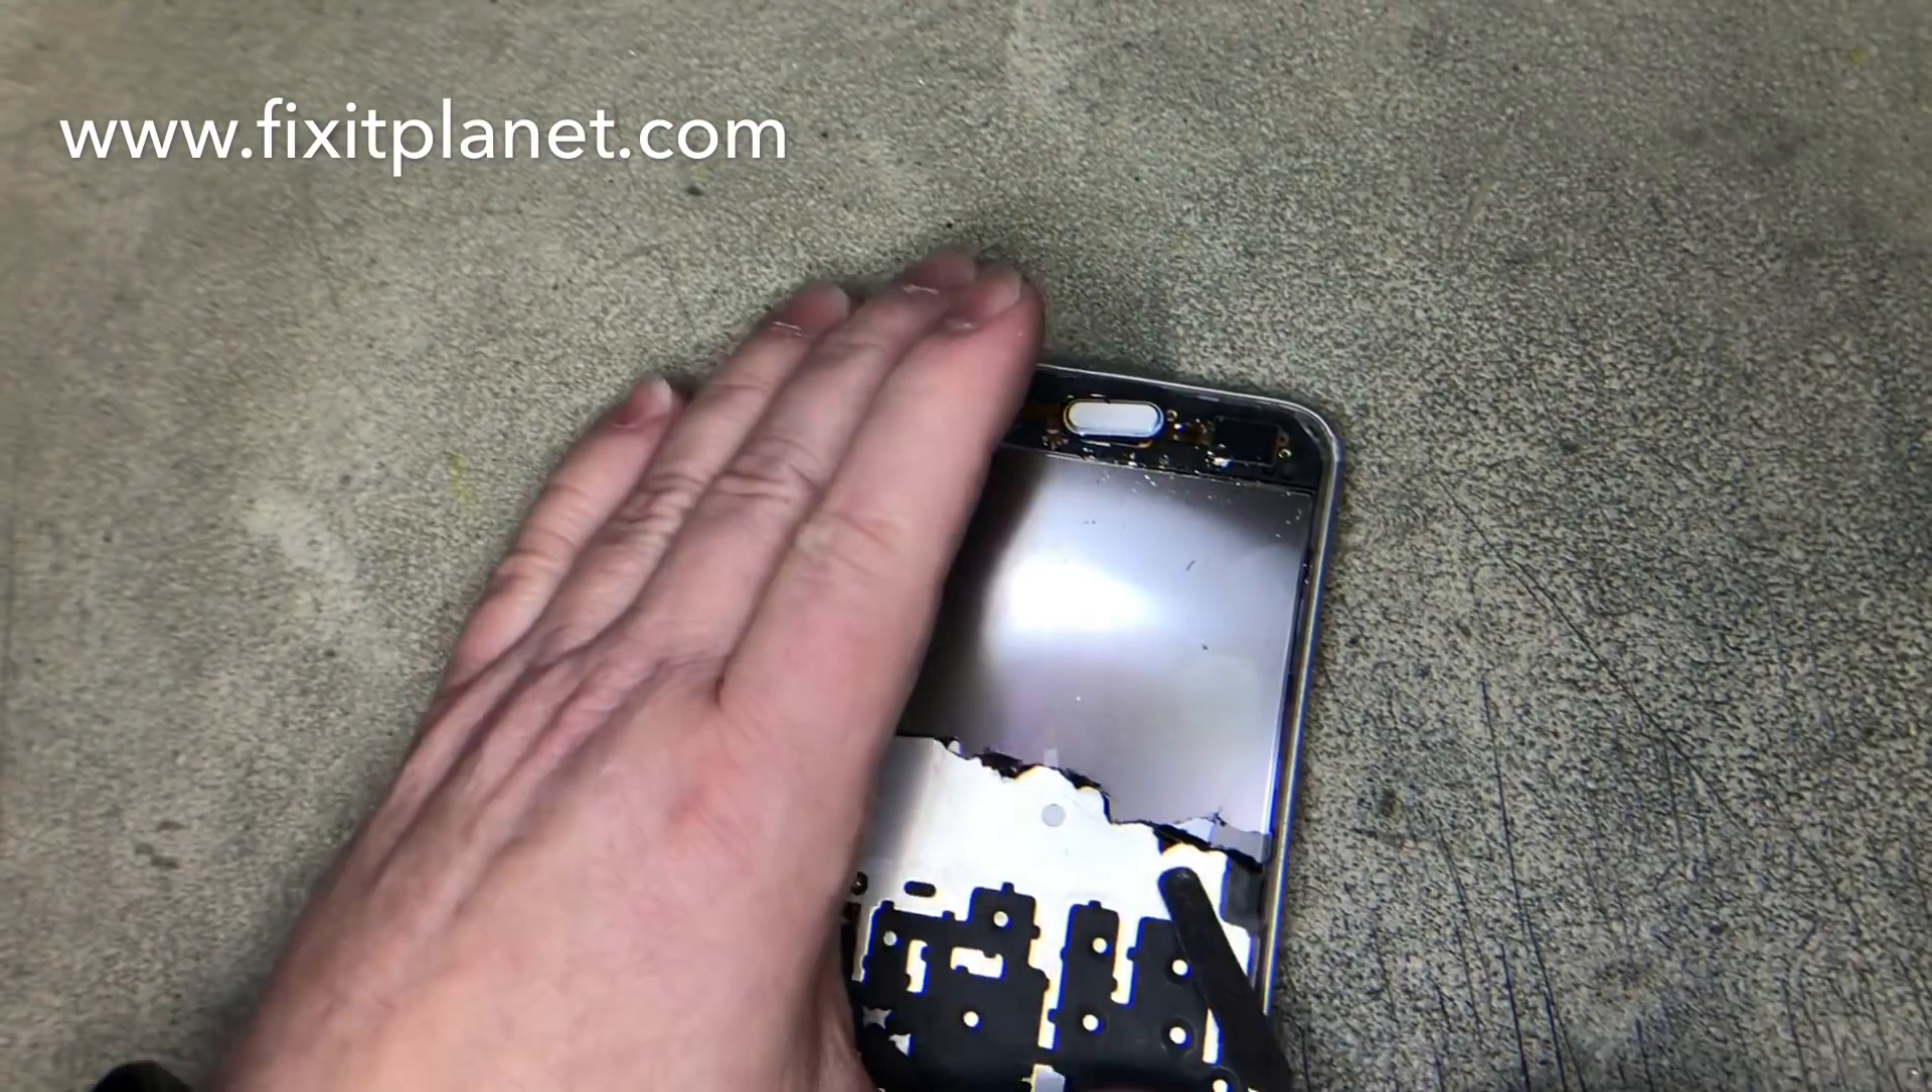In my case some of the display actually stayed stuck down to the frame.